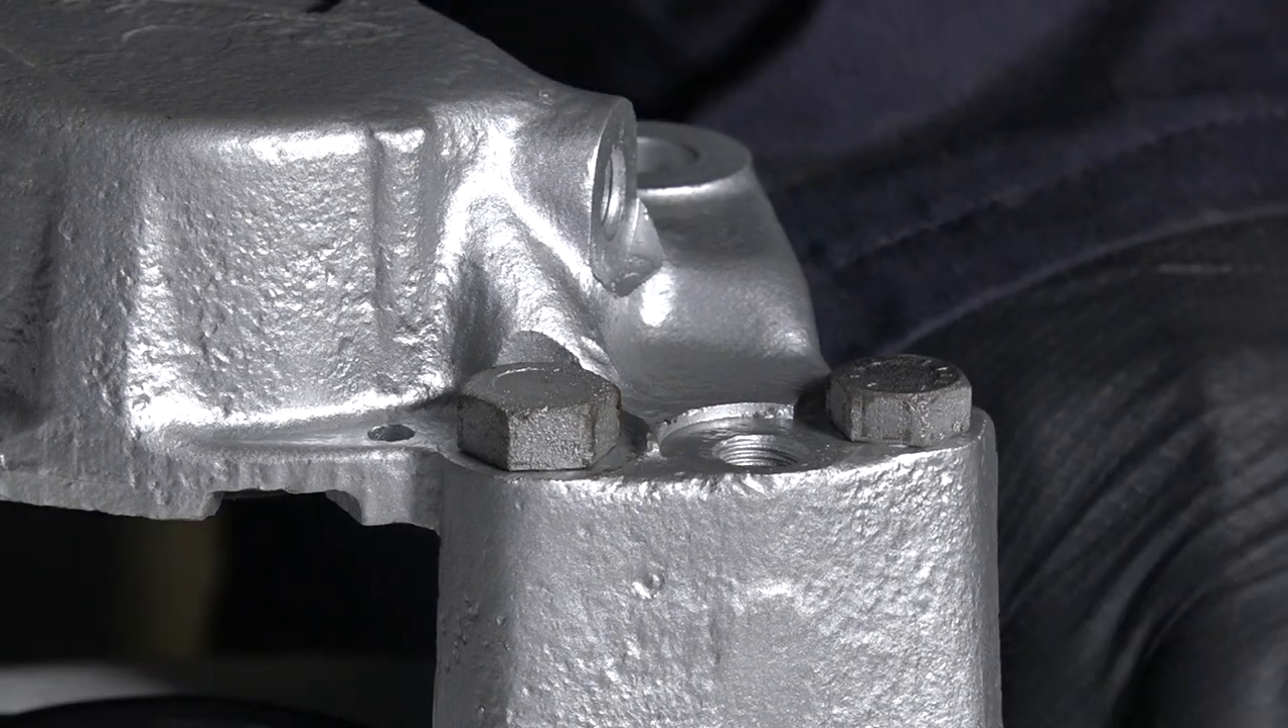The last thing we have to do is to put the bleeding nipple in and tighten it.